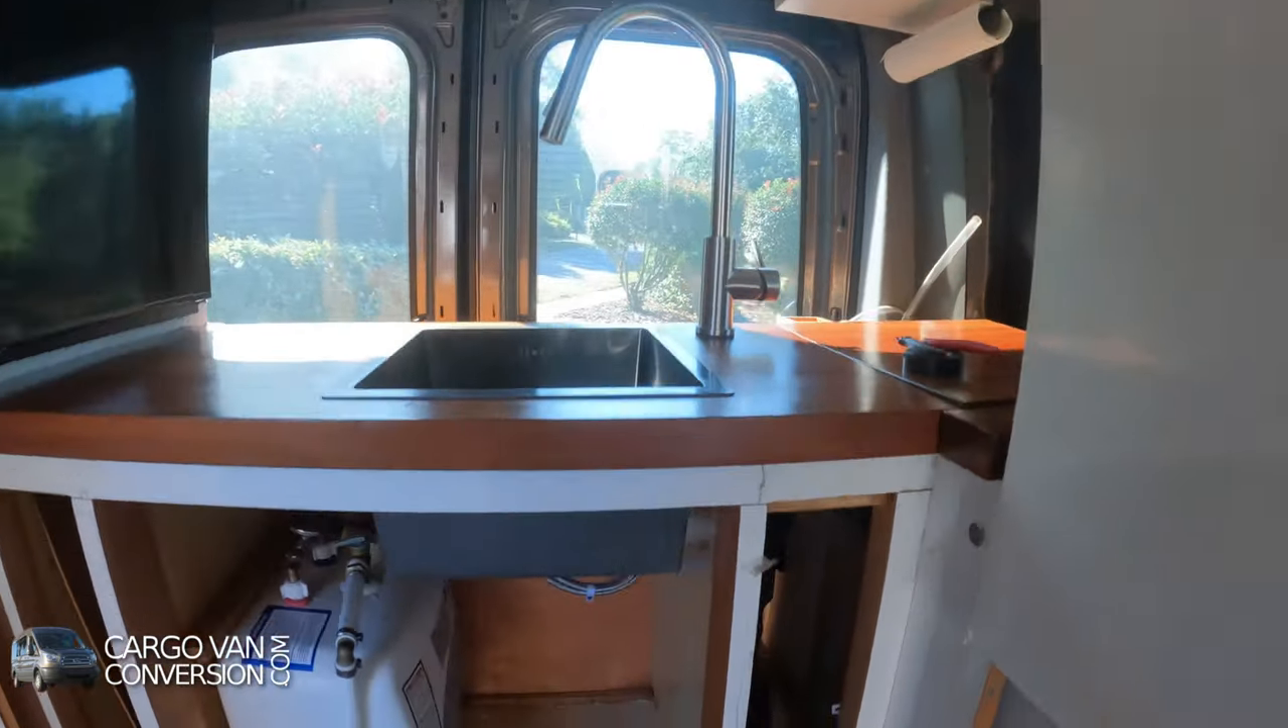Well, one day later, the sink has been installed. And that's secured. it's a little bit still curing but officially 24 hours or so.